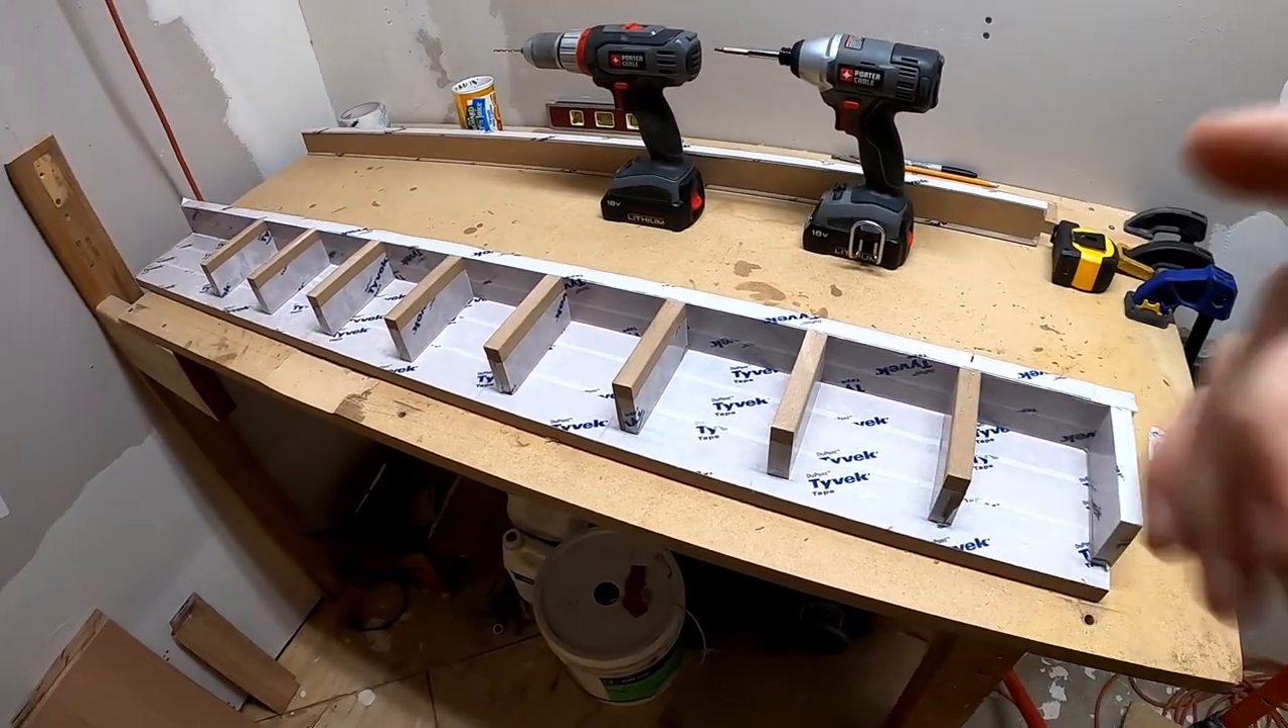I did finish out the rest of these blocks now we got to get the front face plate on.